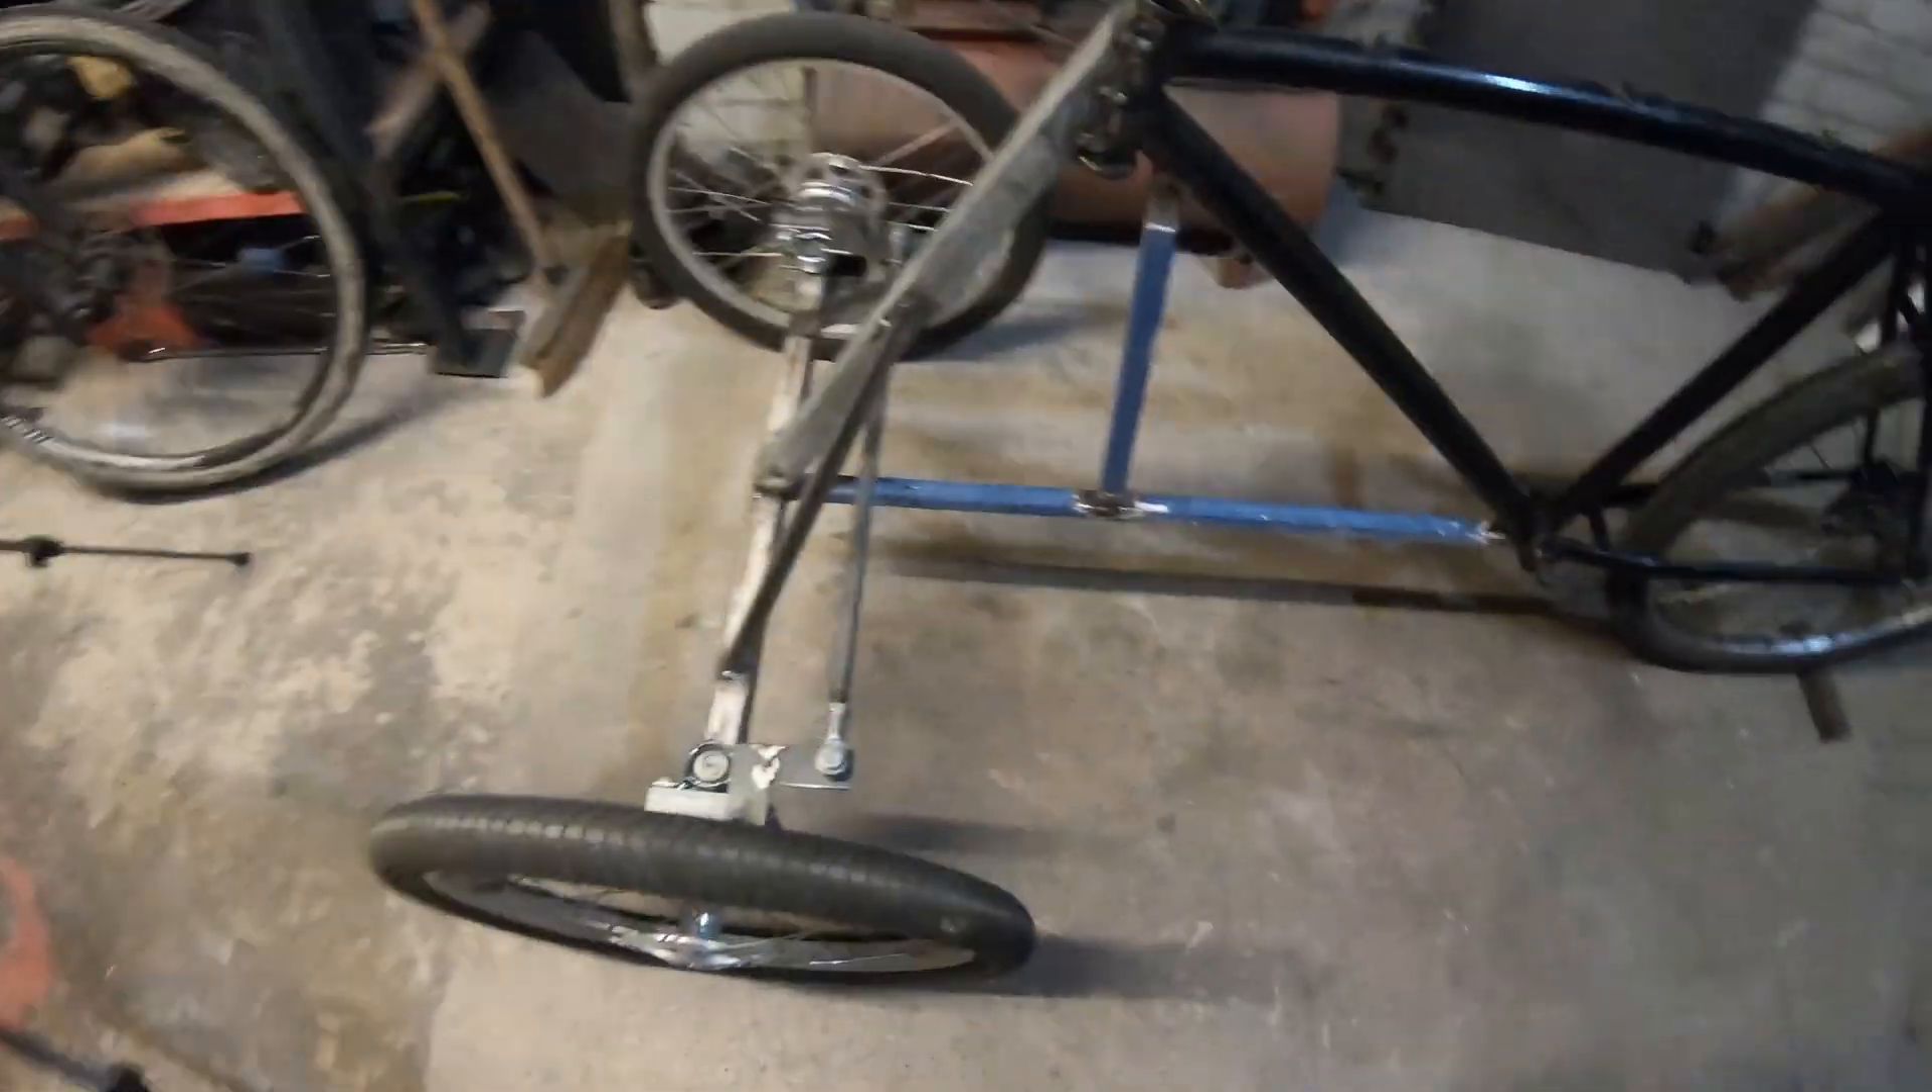That's all the frame brace in place.